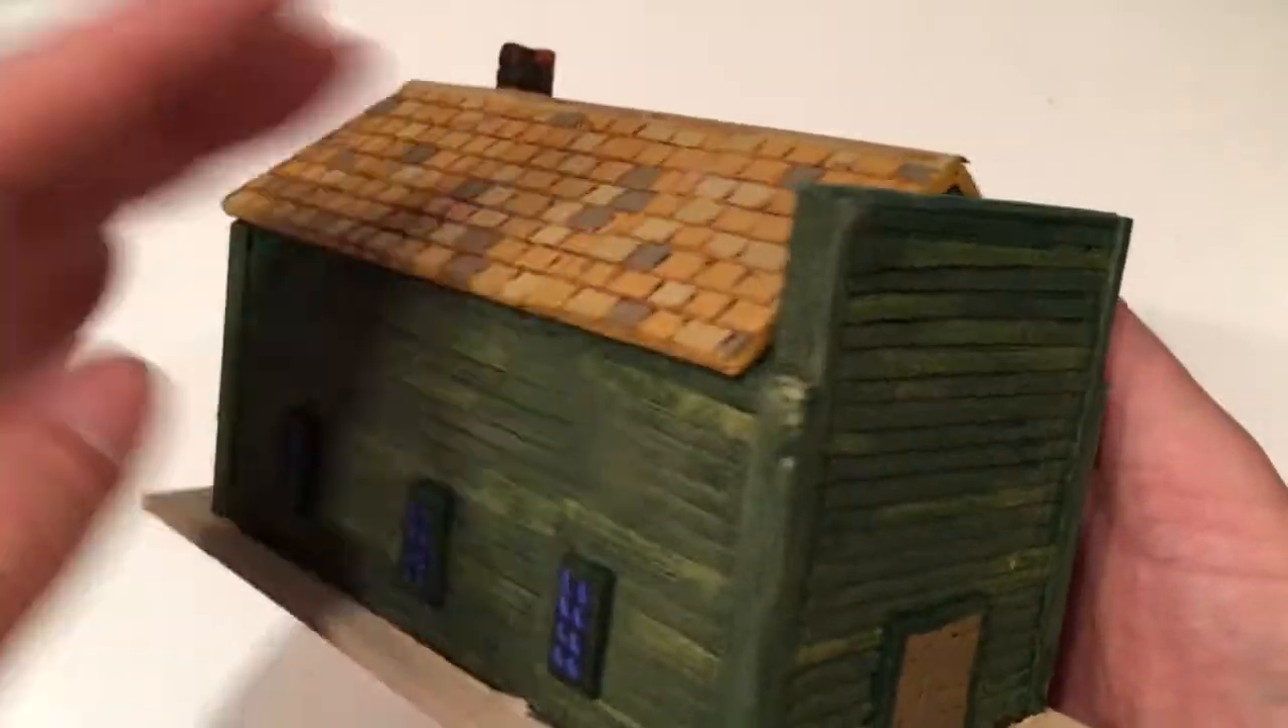So I need to finish painting the door. And then add the signs on the front.